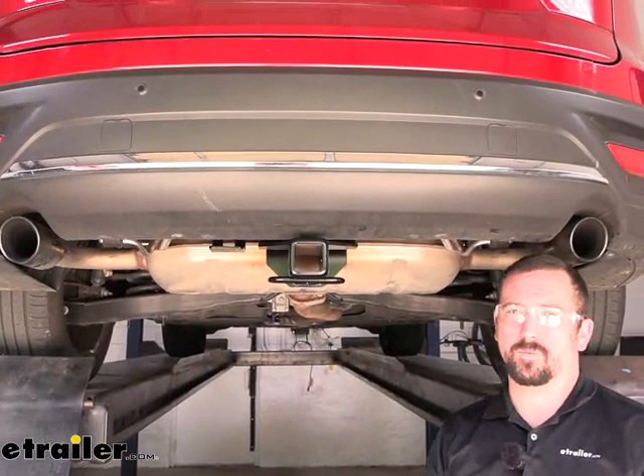We are officially done with the installation of our hitch.